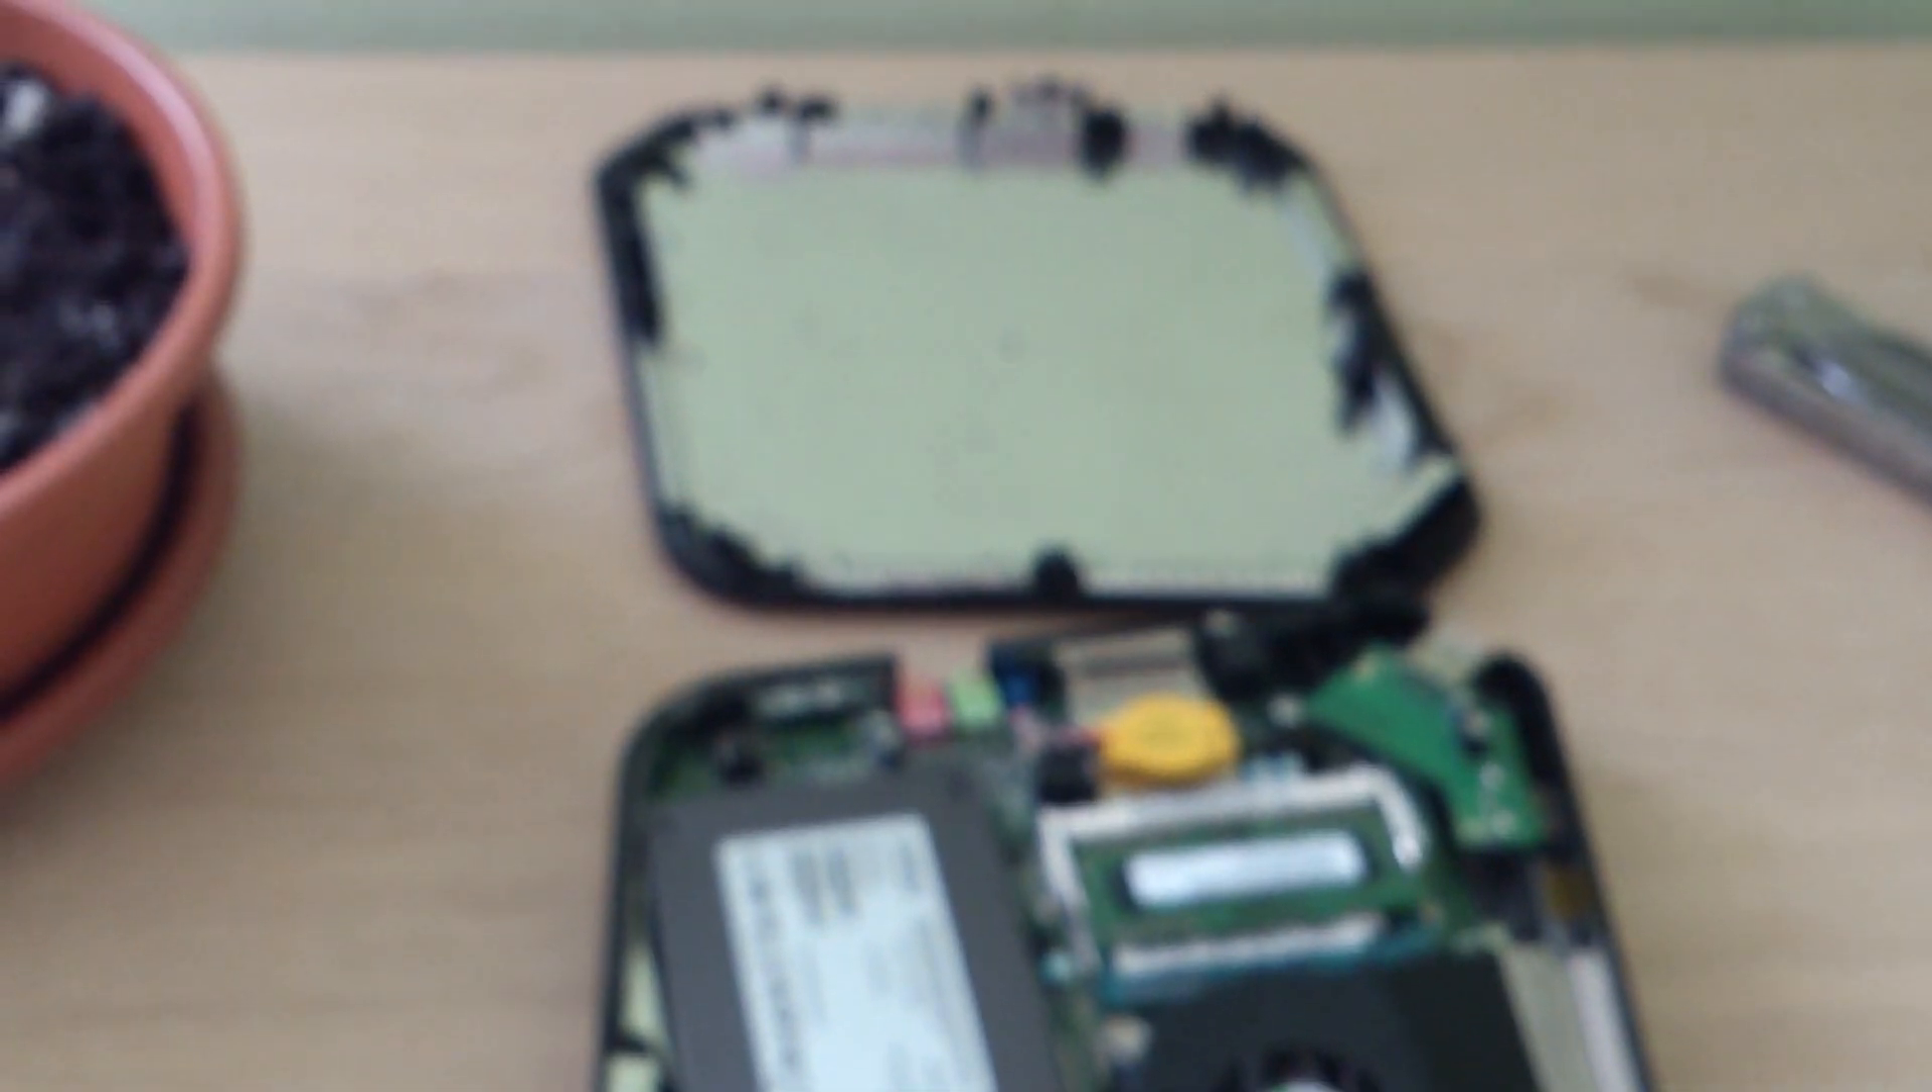So we've successfully took the cover off.